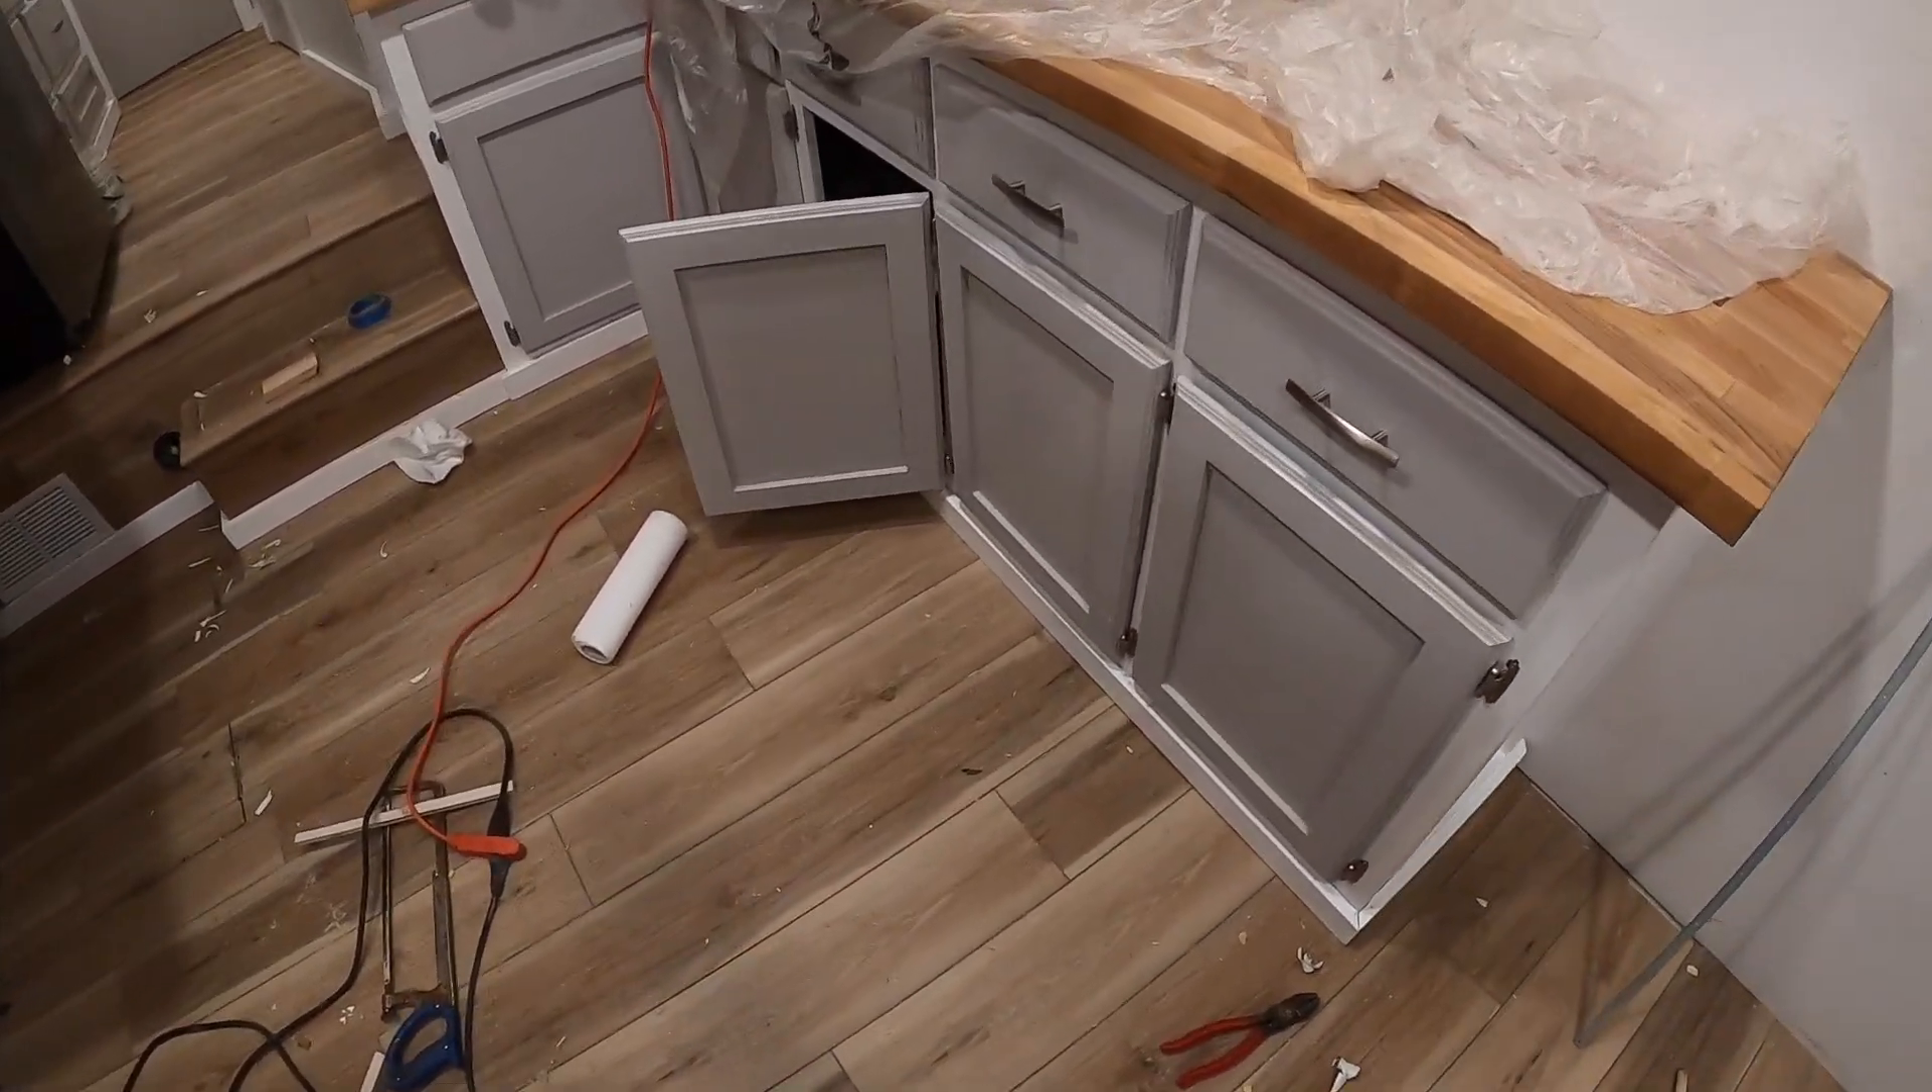All the cabinets here are finished other than the doorknobs.